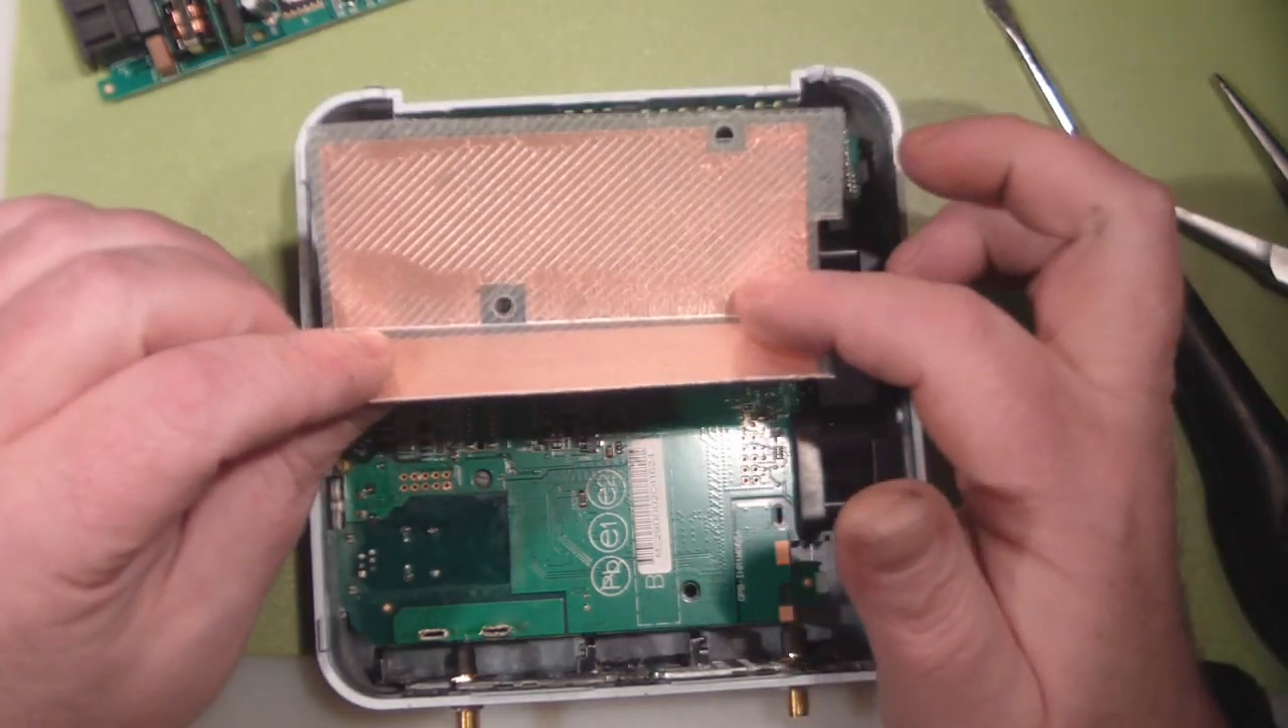I've made a shield out of some plastic and I've sandwiched in the middle some copper tape.